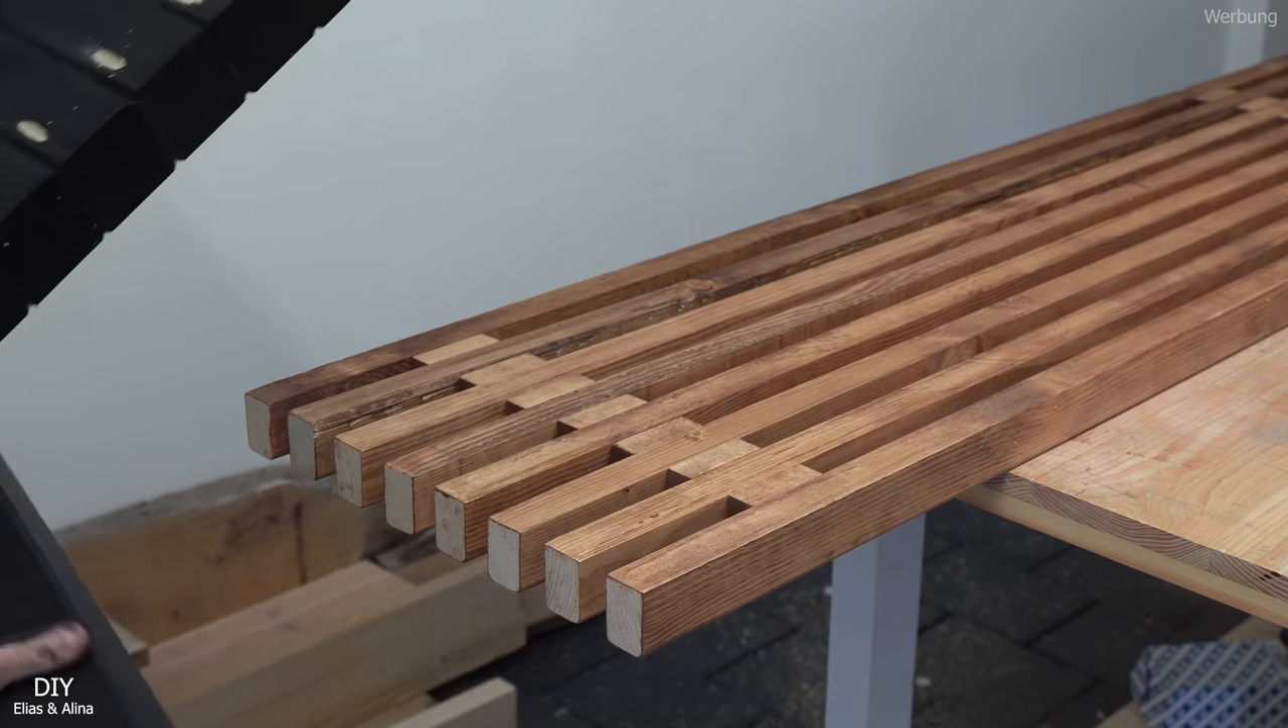Das ist jetzt einmal die Sitzfläche, die fertig ist und dann kommen einfach nur noch die Beine oben drüber.